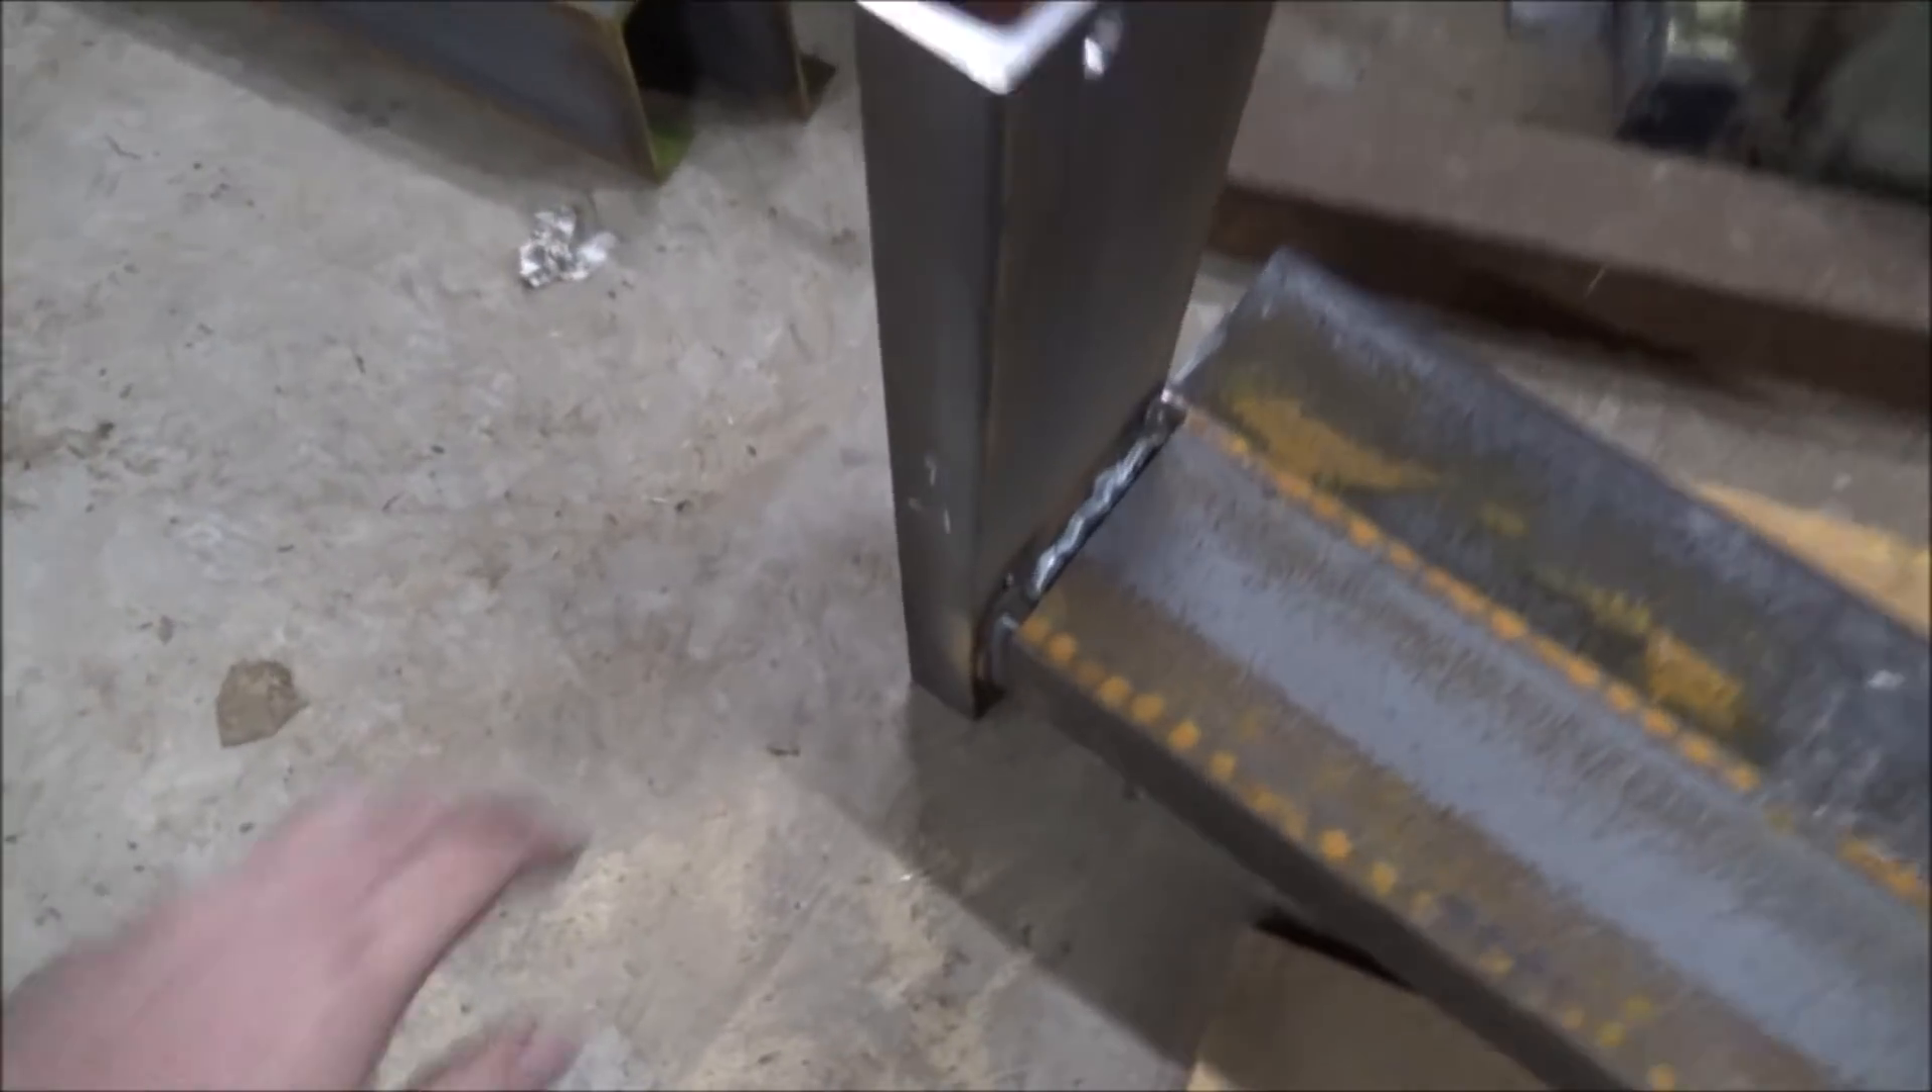So I've got my upper brace welded on there.